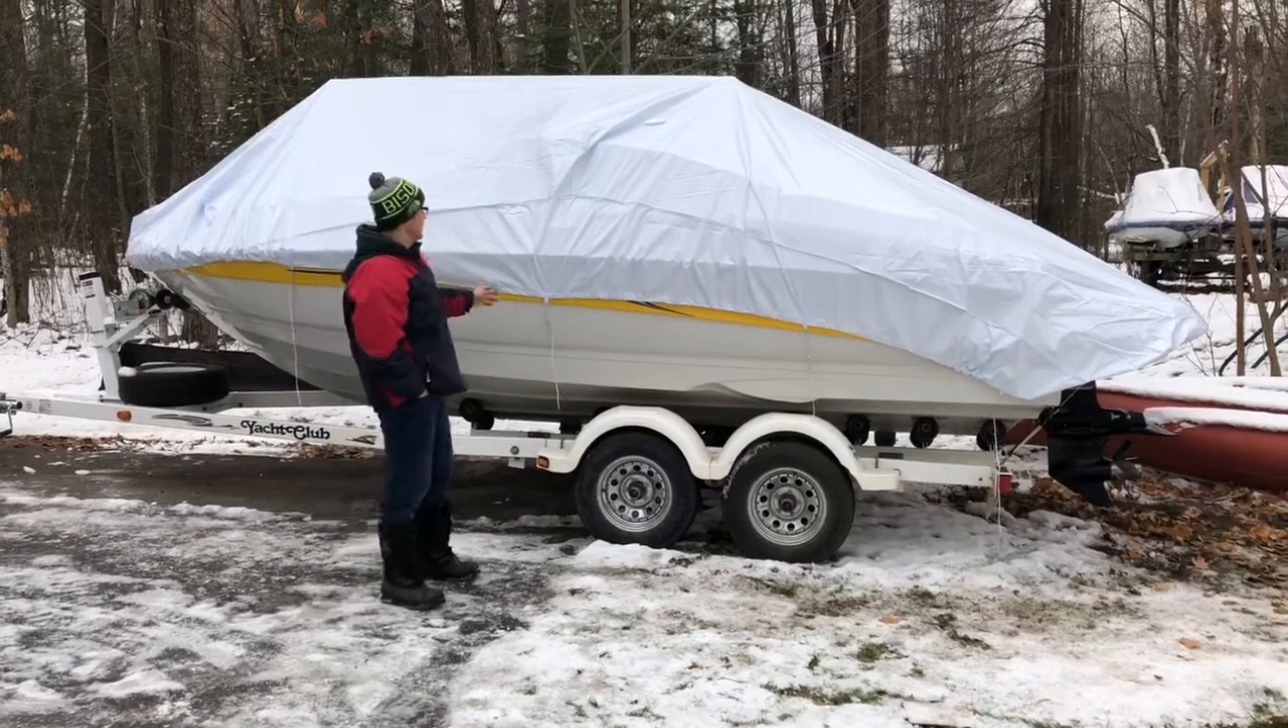All right, so here's the final product. We got the boat all wrapped up now for the winter. Got the strings all nice and tight. So the angles look good.